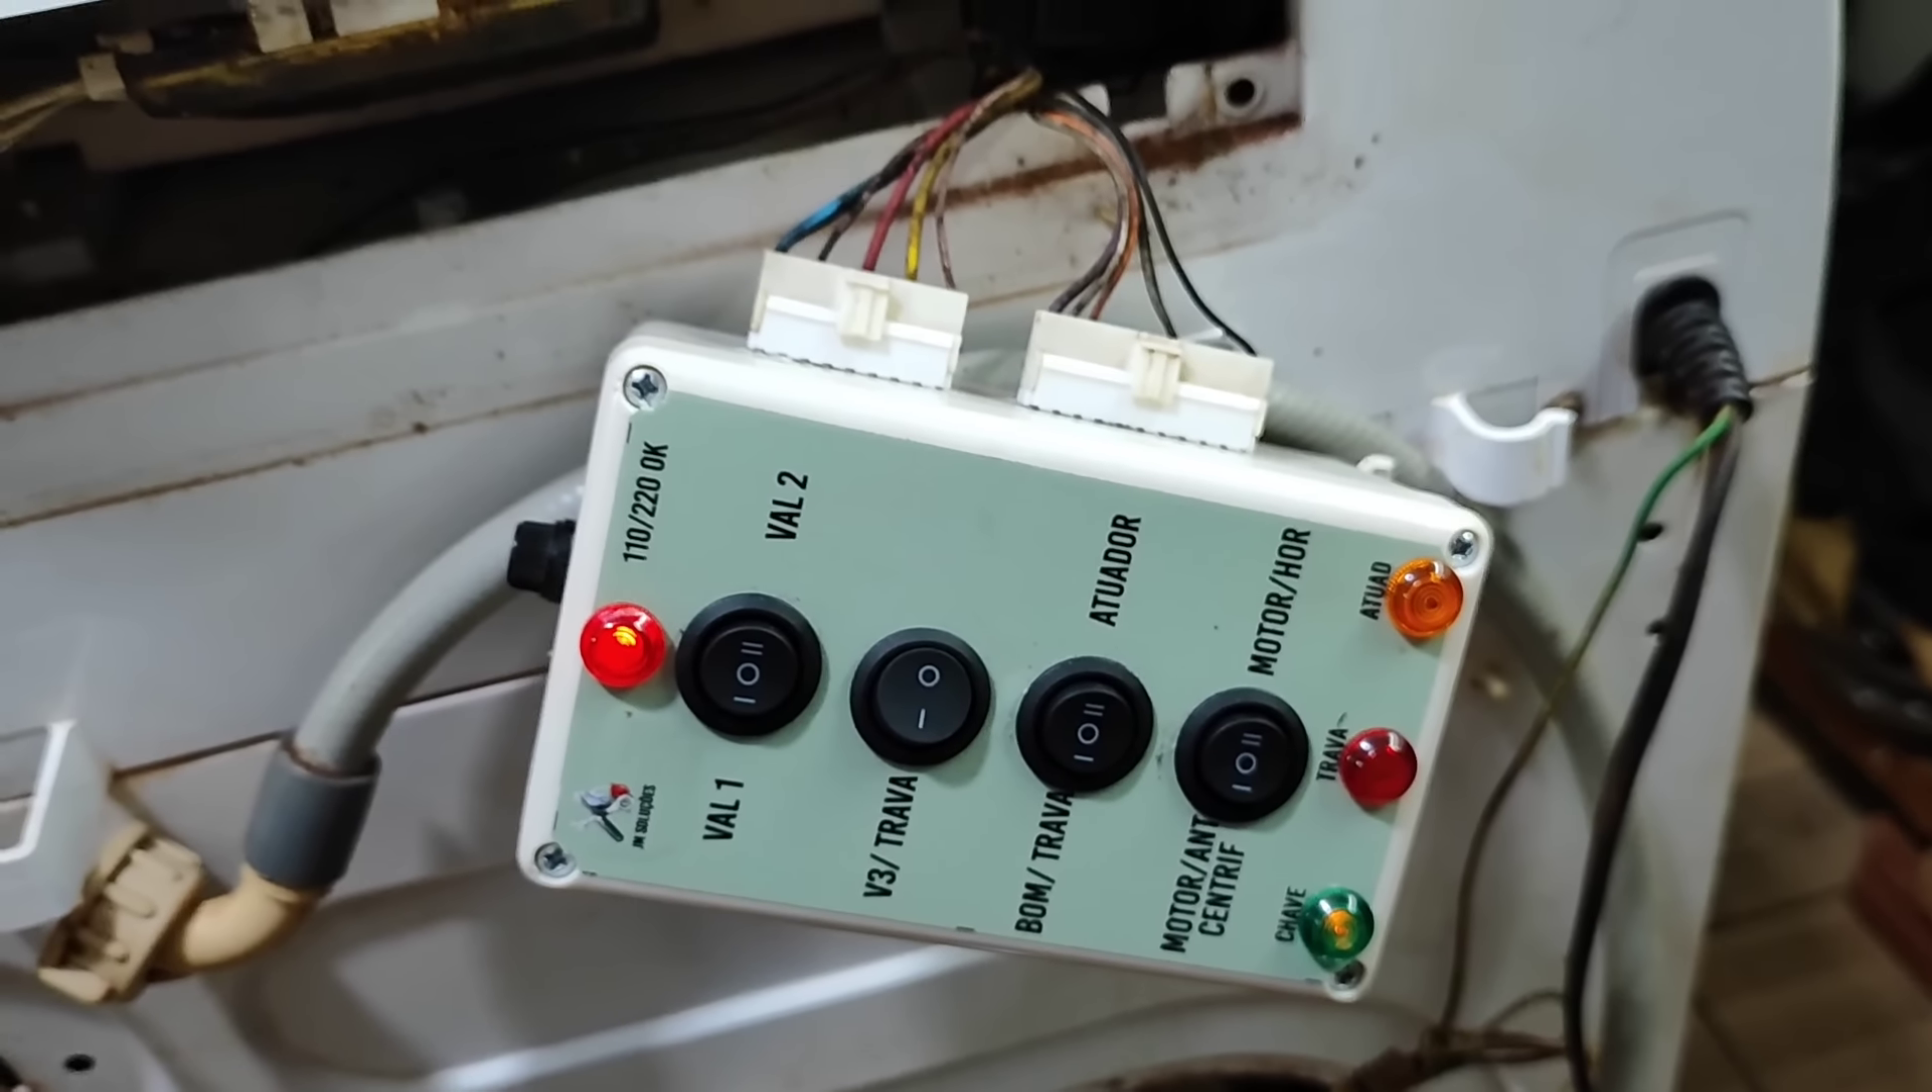Coloquei o giga de teste aqui.